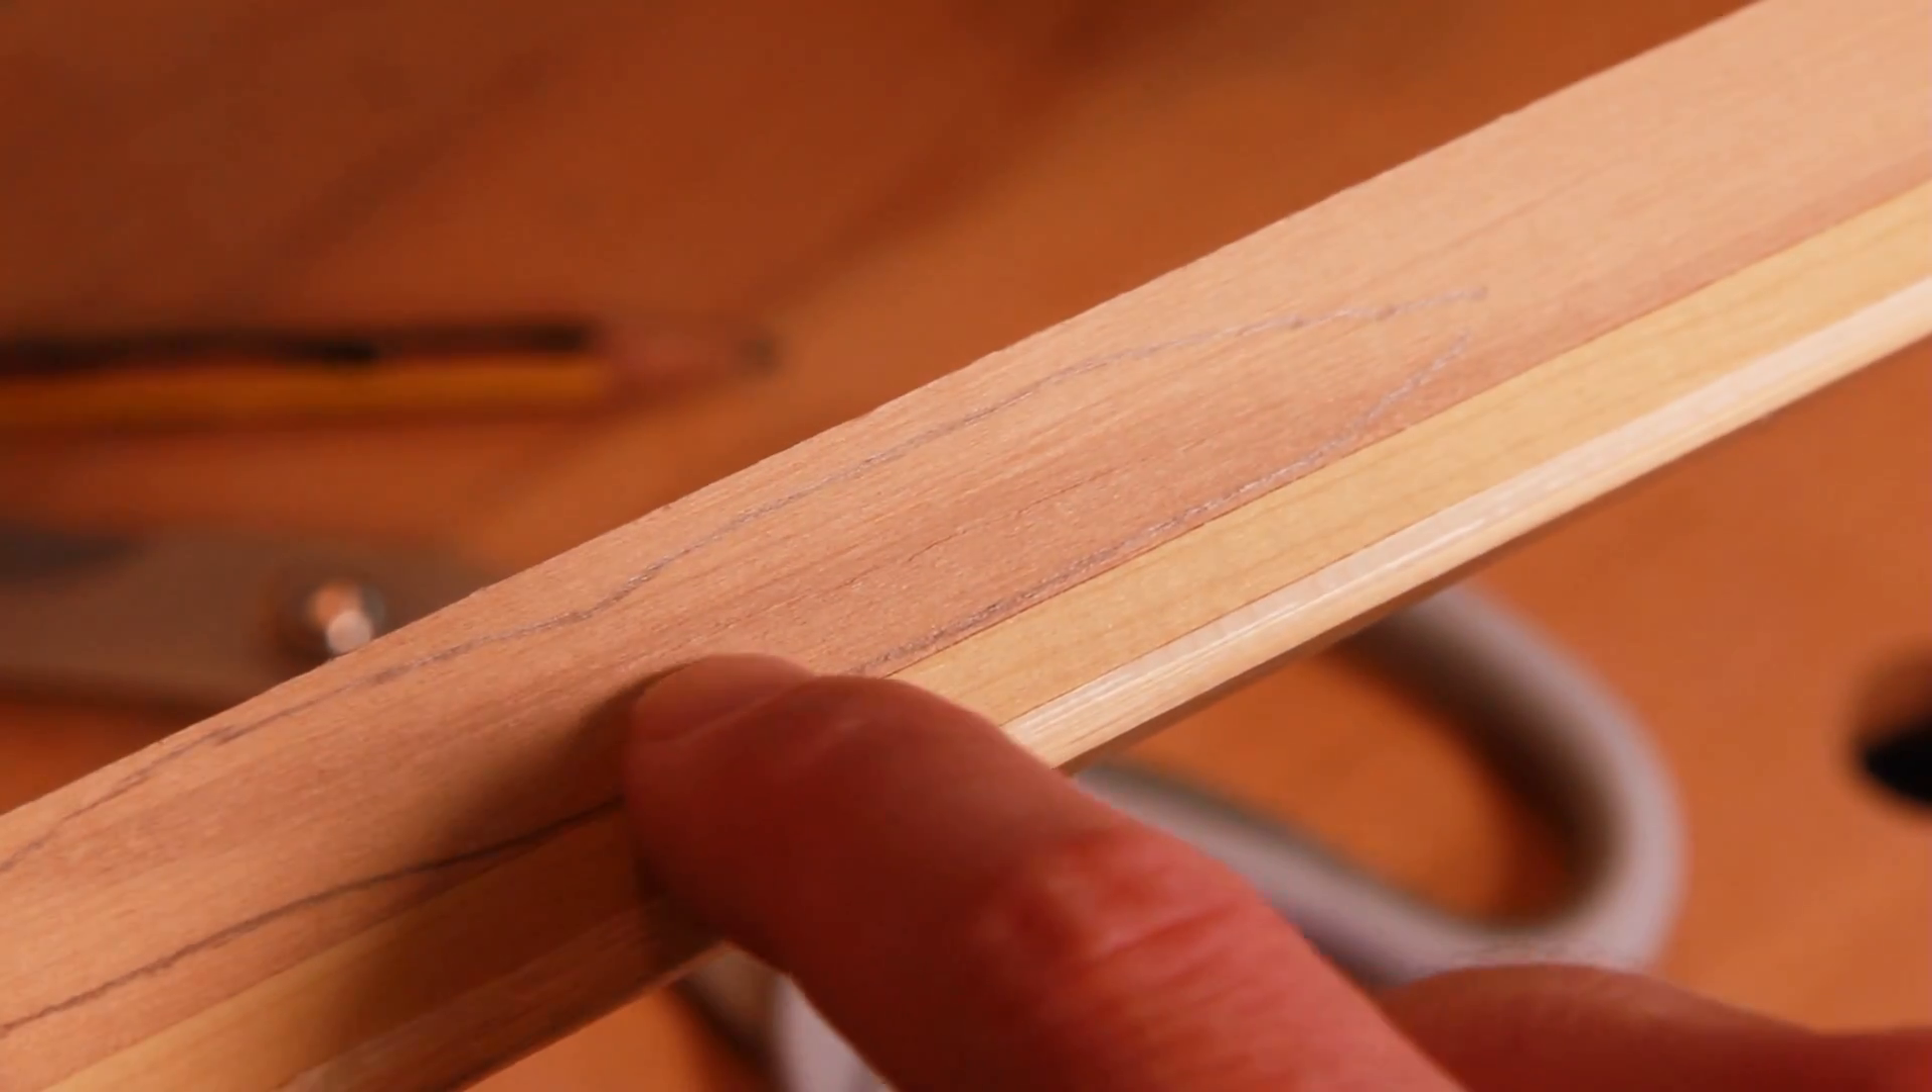Now, one of the arts of gluing up staves is getting all those pieces nicely glued together with no thick glue line and no gaps, as this one is.